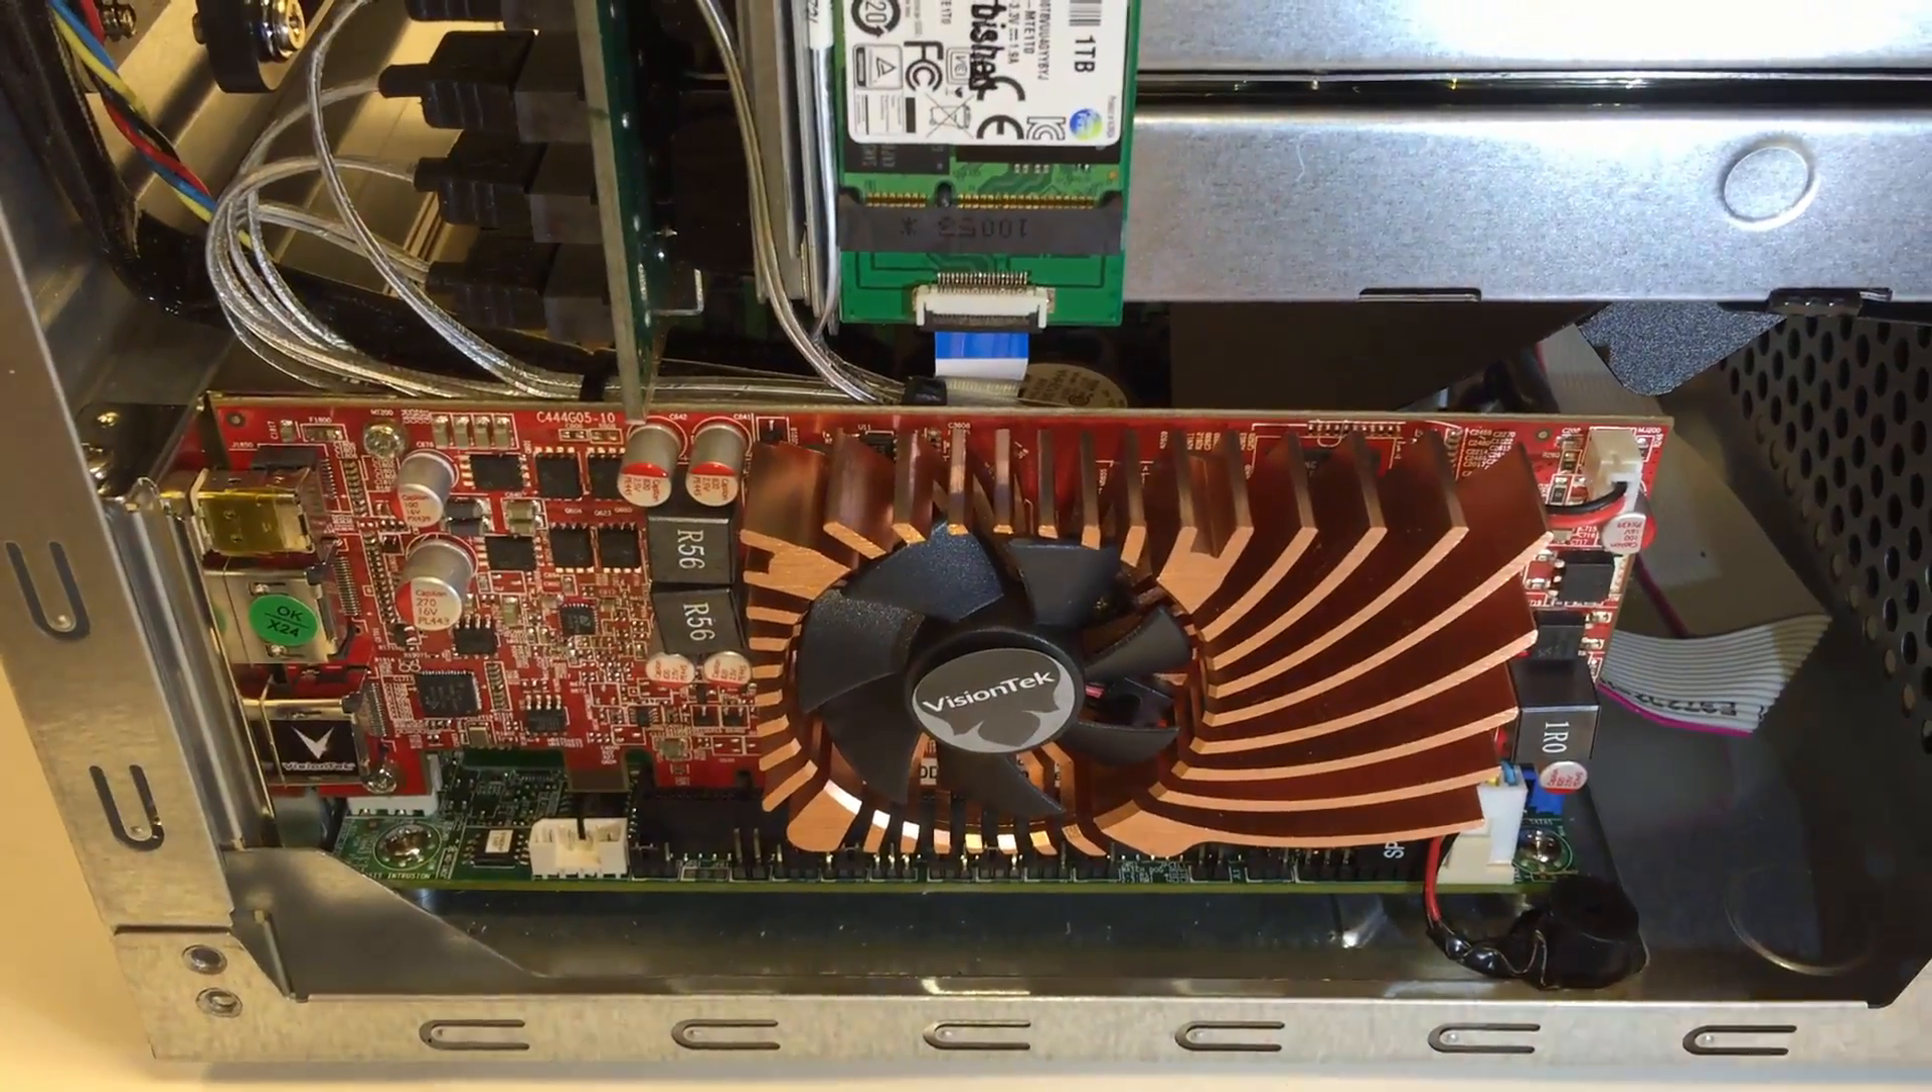The GPU is now safely and securely installed in the SuperServer.